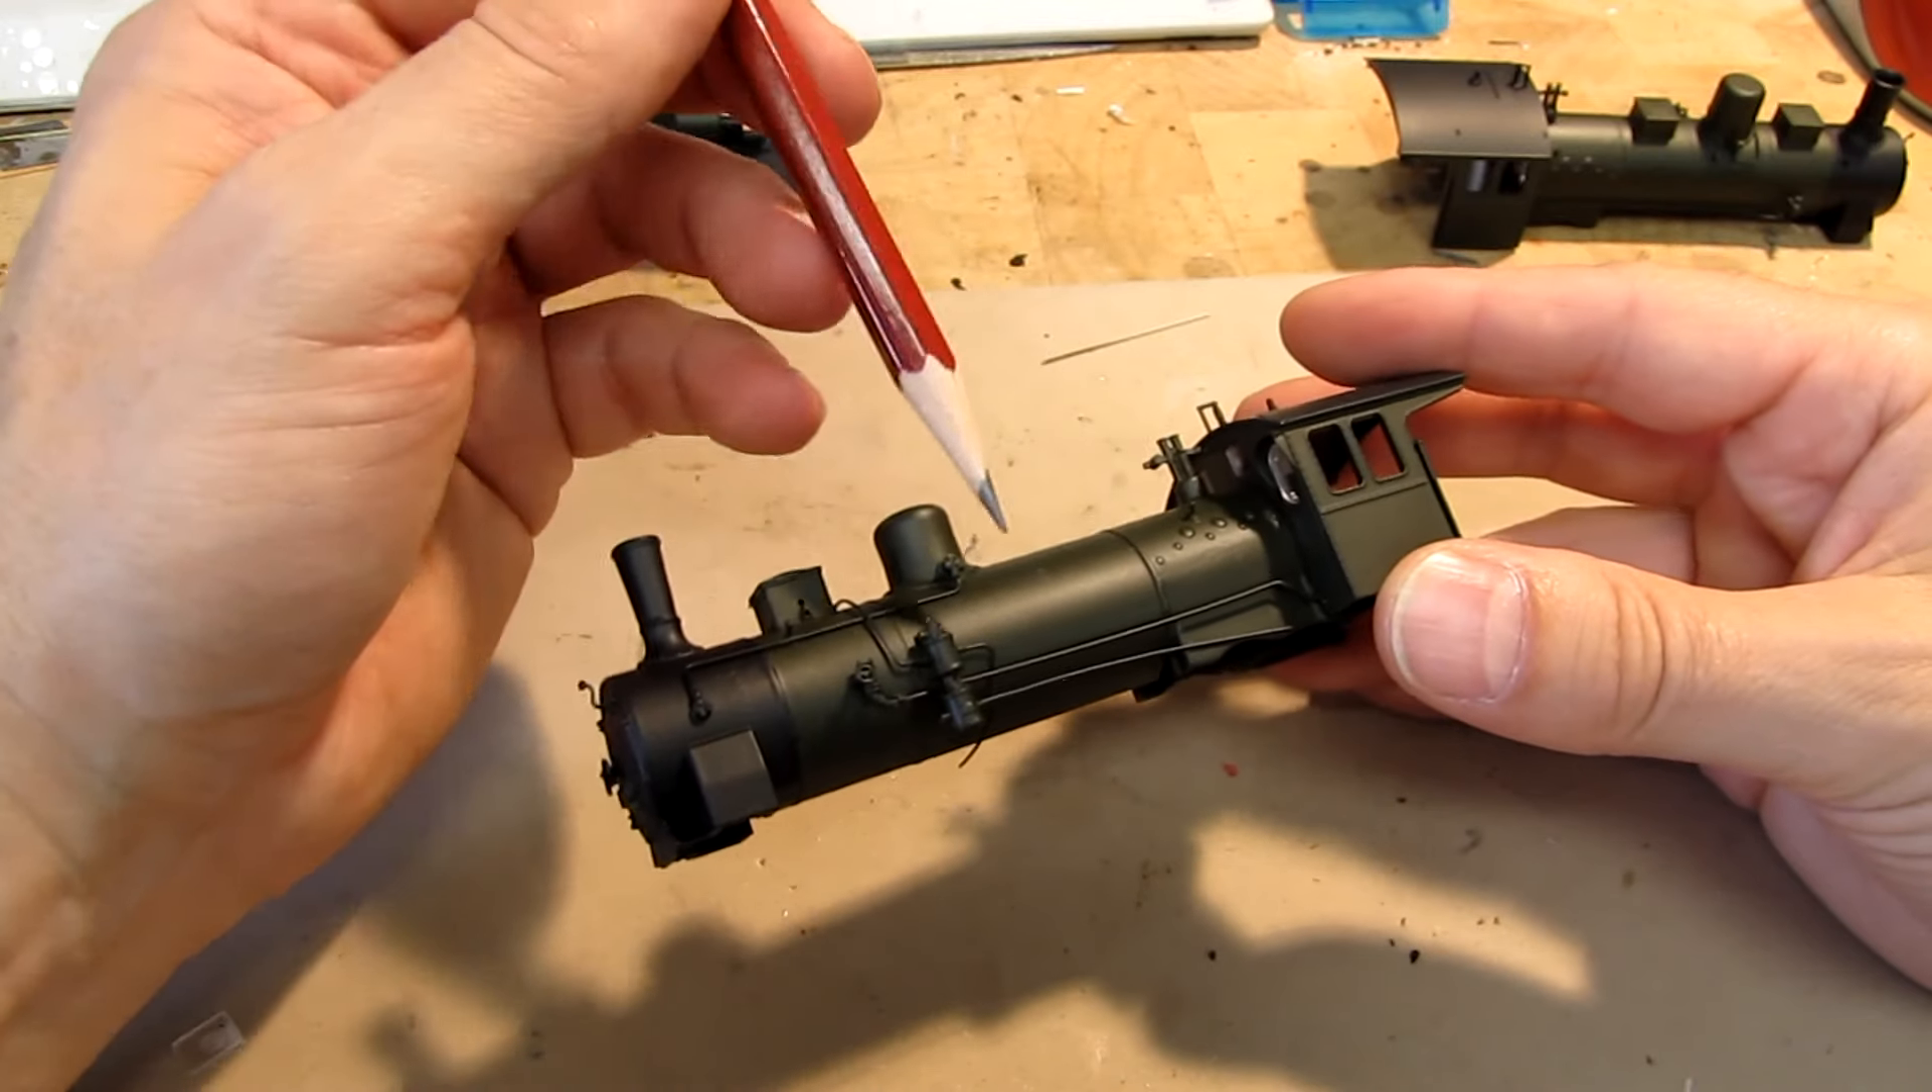Jetzt sind die Führerstände drauf. Die Fenster sind schon zum Teil drin.